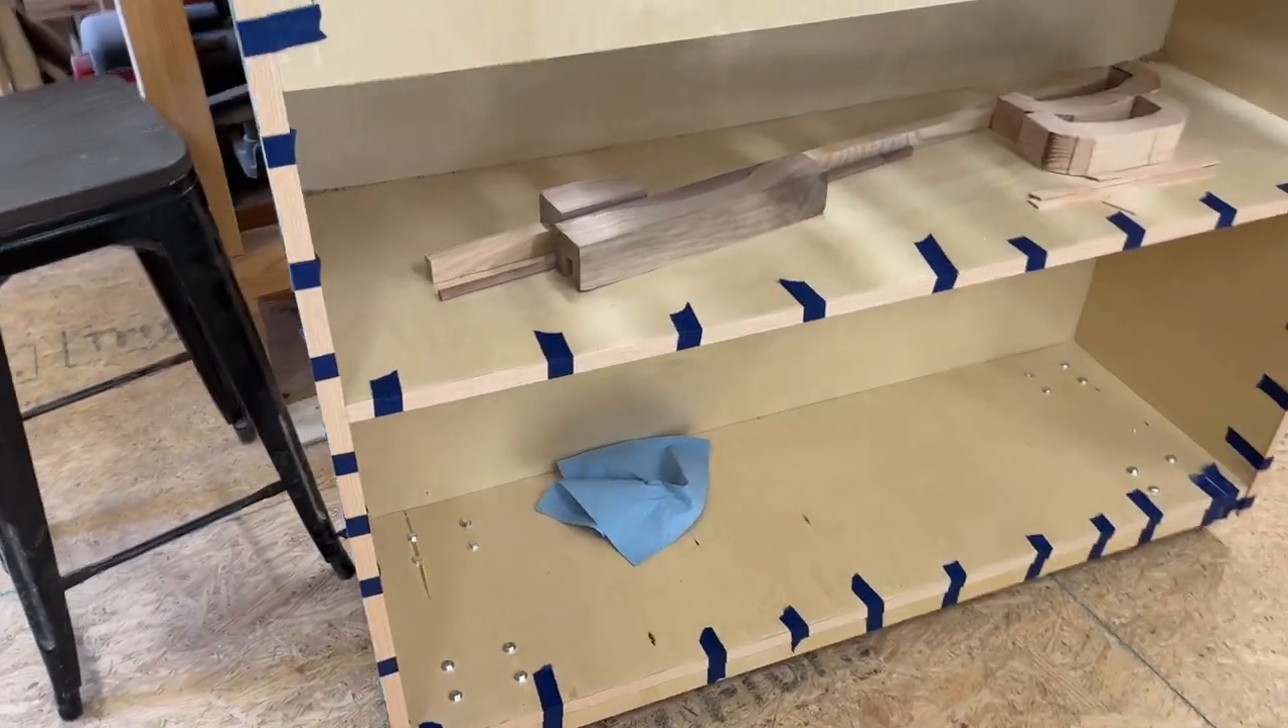So we have a nicer looking finish on all the edges. So now we have to take off all the tape.